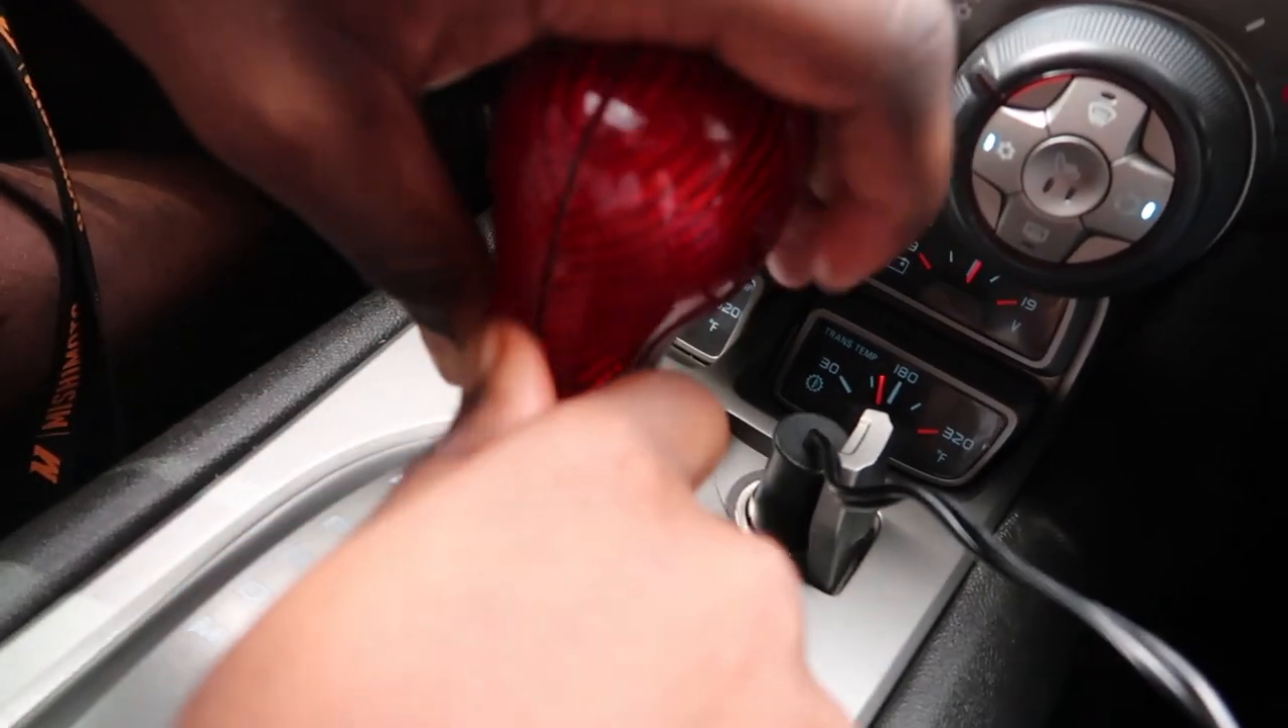When they got a whole bunch of stuff, I'm just not really liking how there's a seam in between. Like, I don't like that gap.